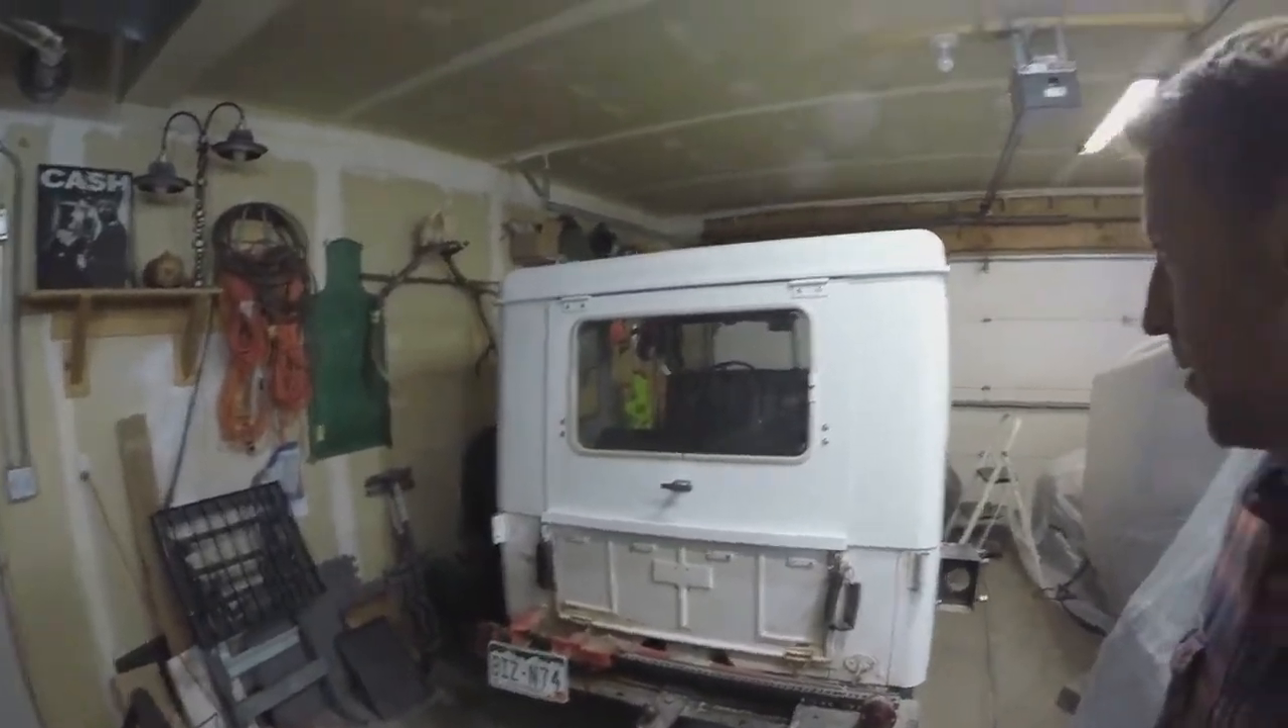All right, I got the back door hung.